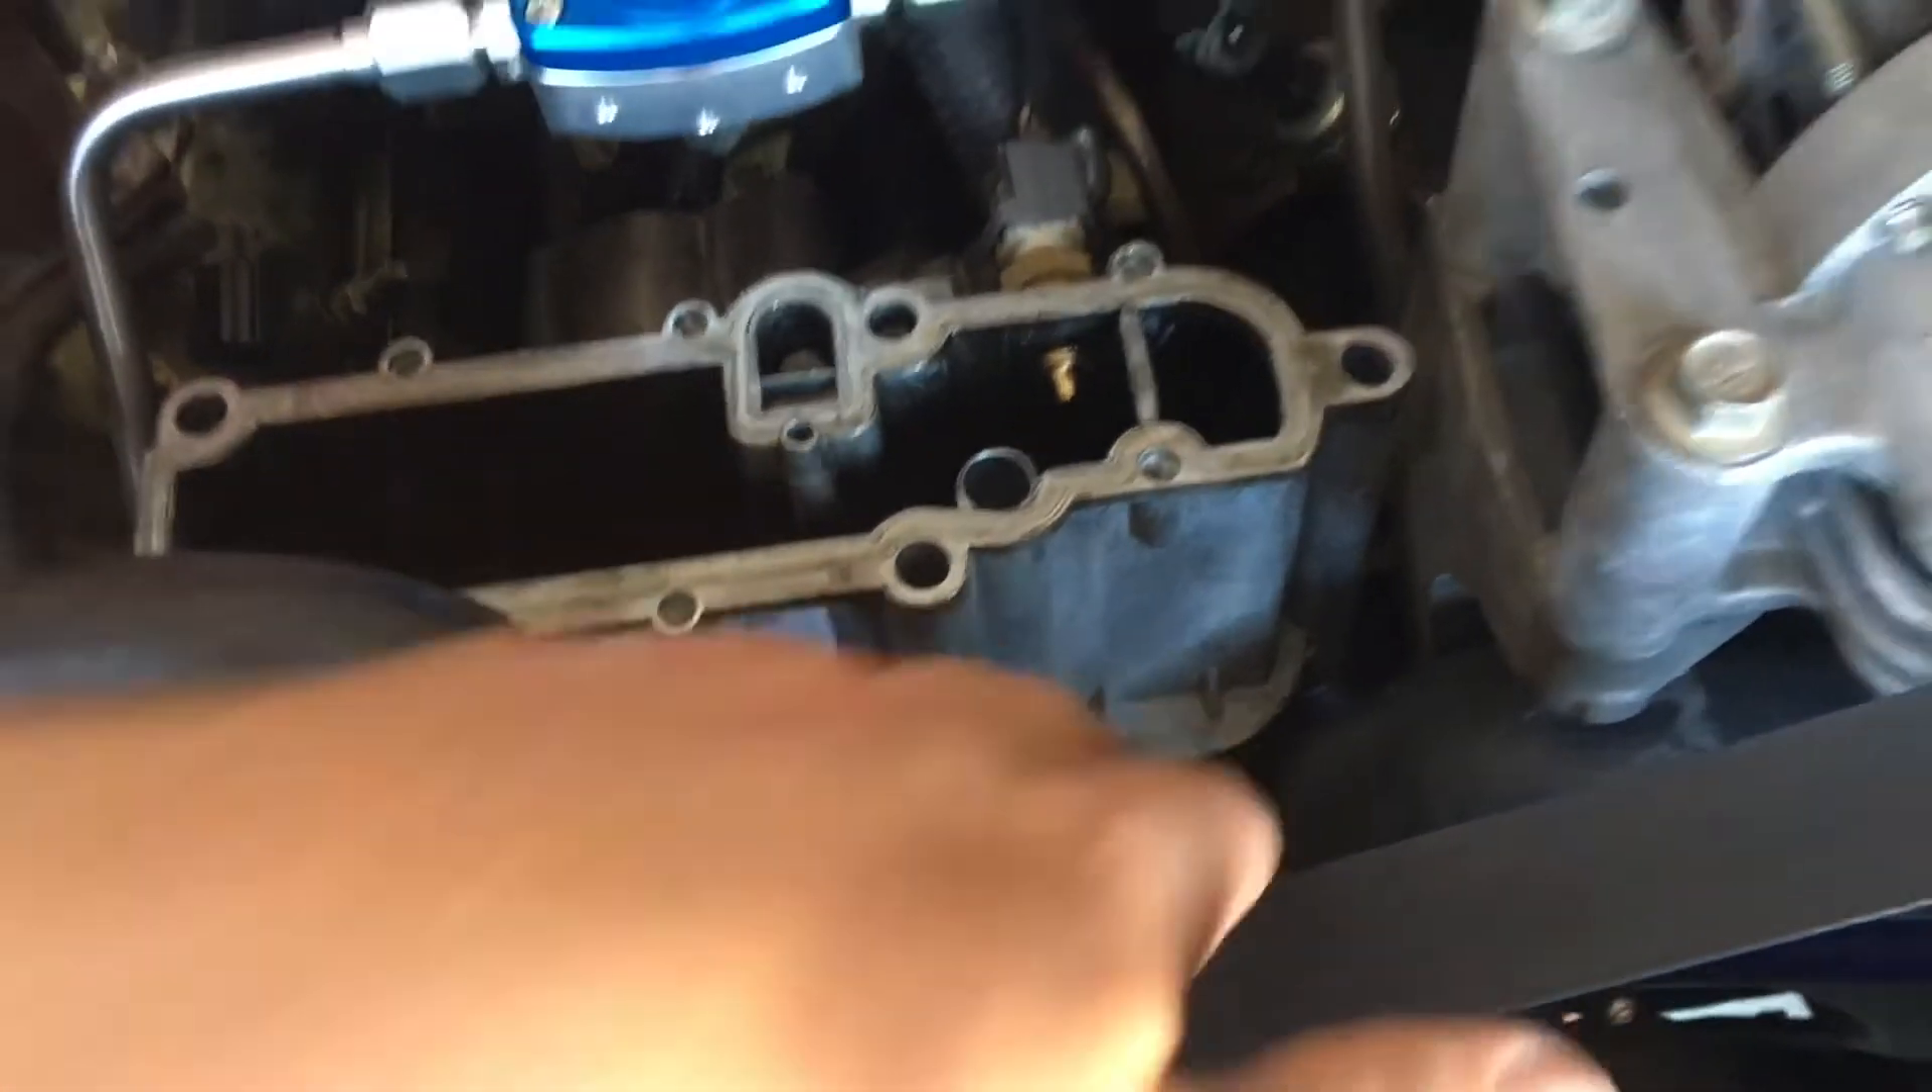We've got the lid off, the cover off the high pressure oil pump reservoir.